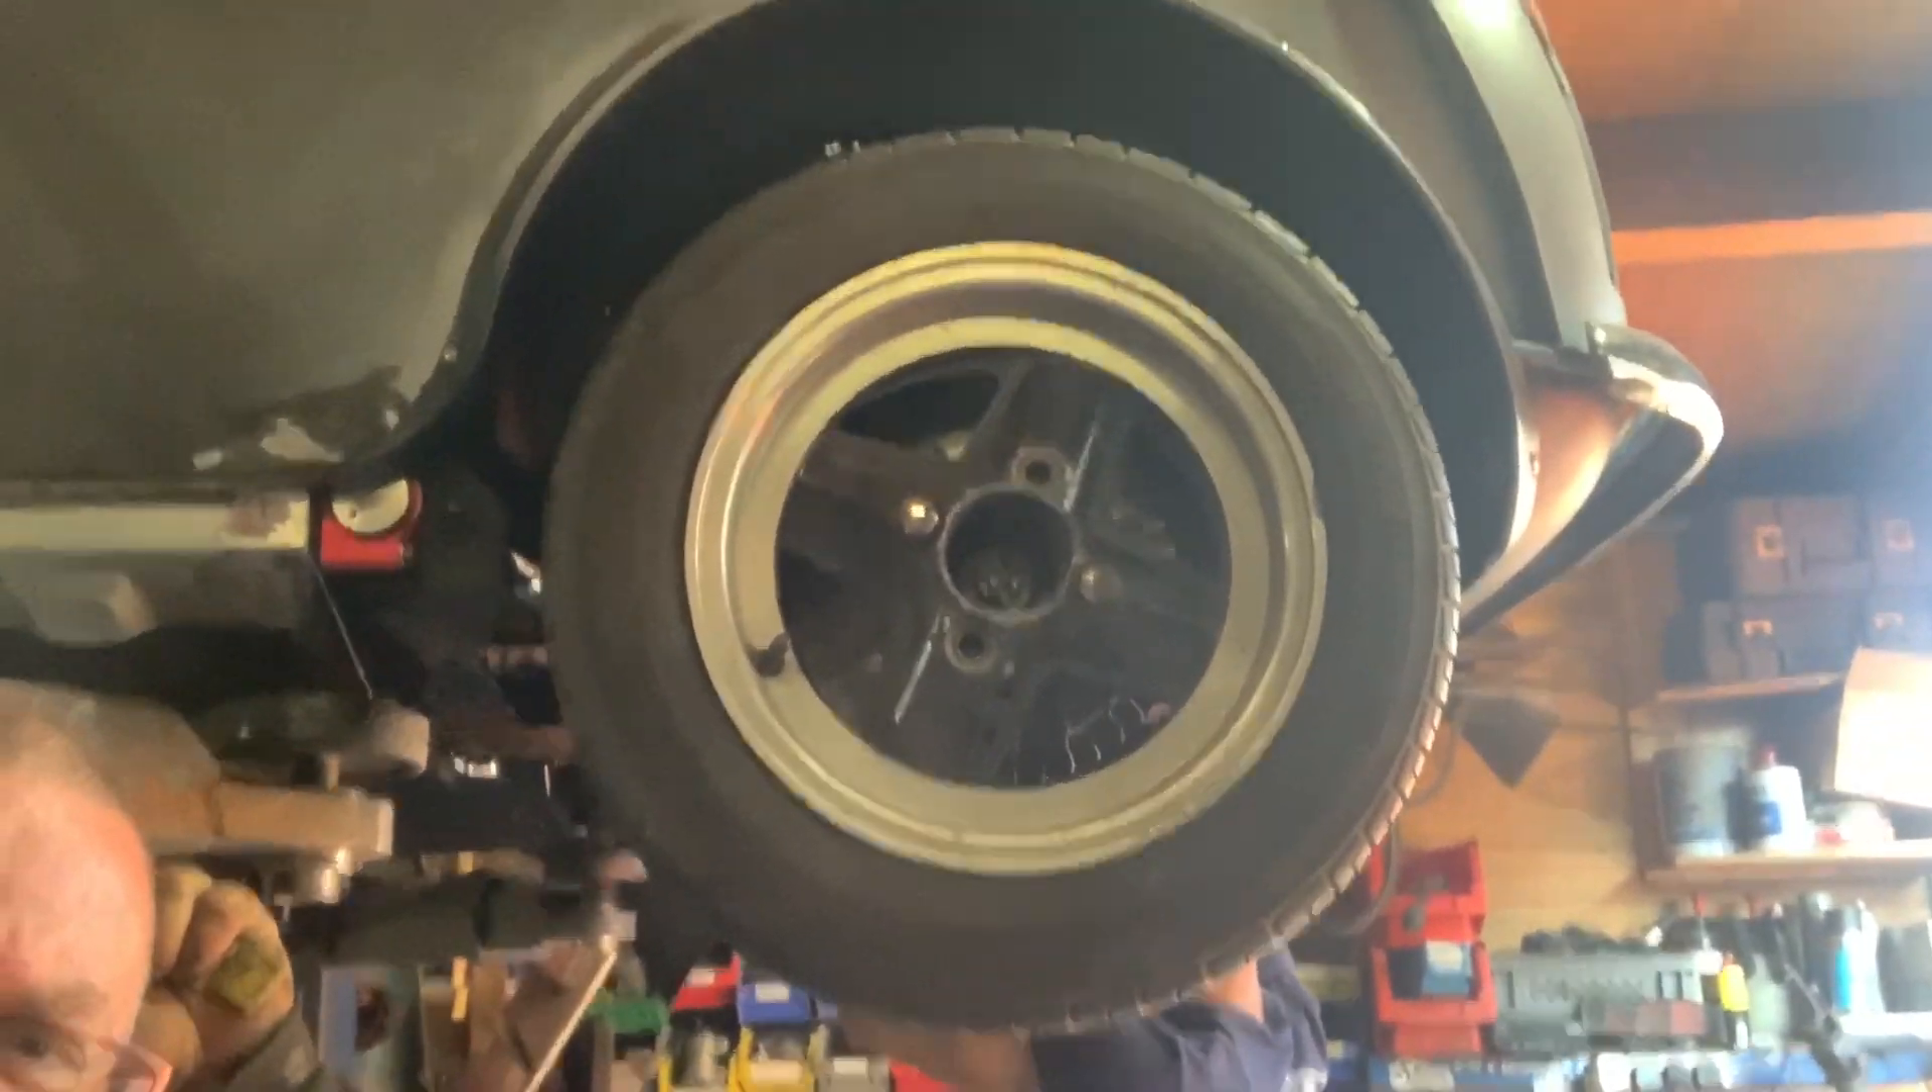Look at that wheel arch gap look that's terrible needs to be more lower doesn't it.